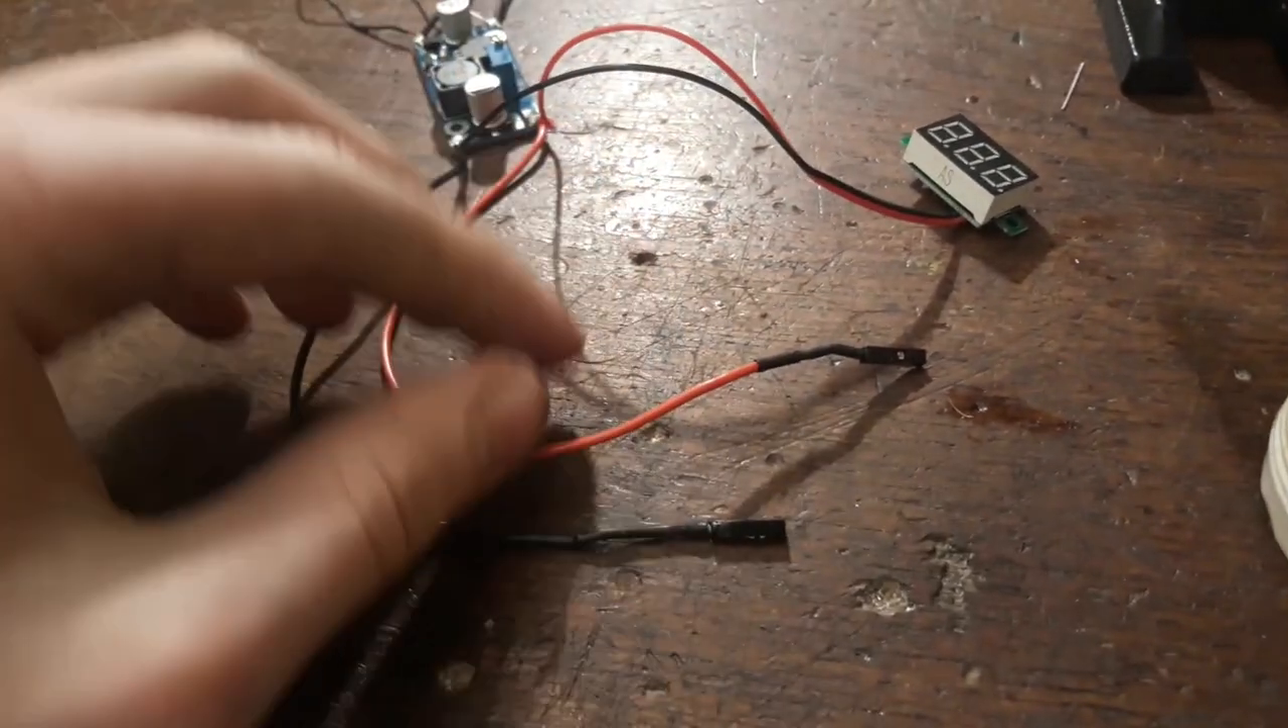I've just soldered on some female cable ends from breadboards.